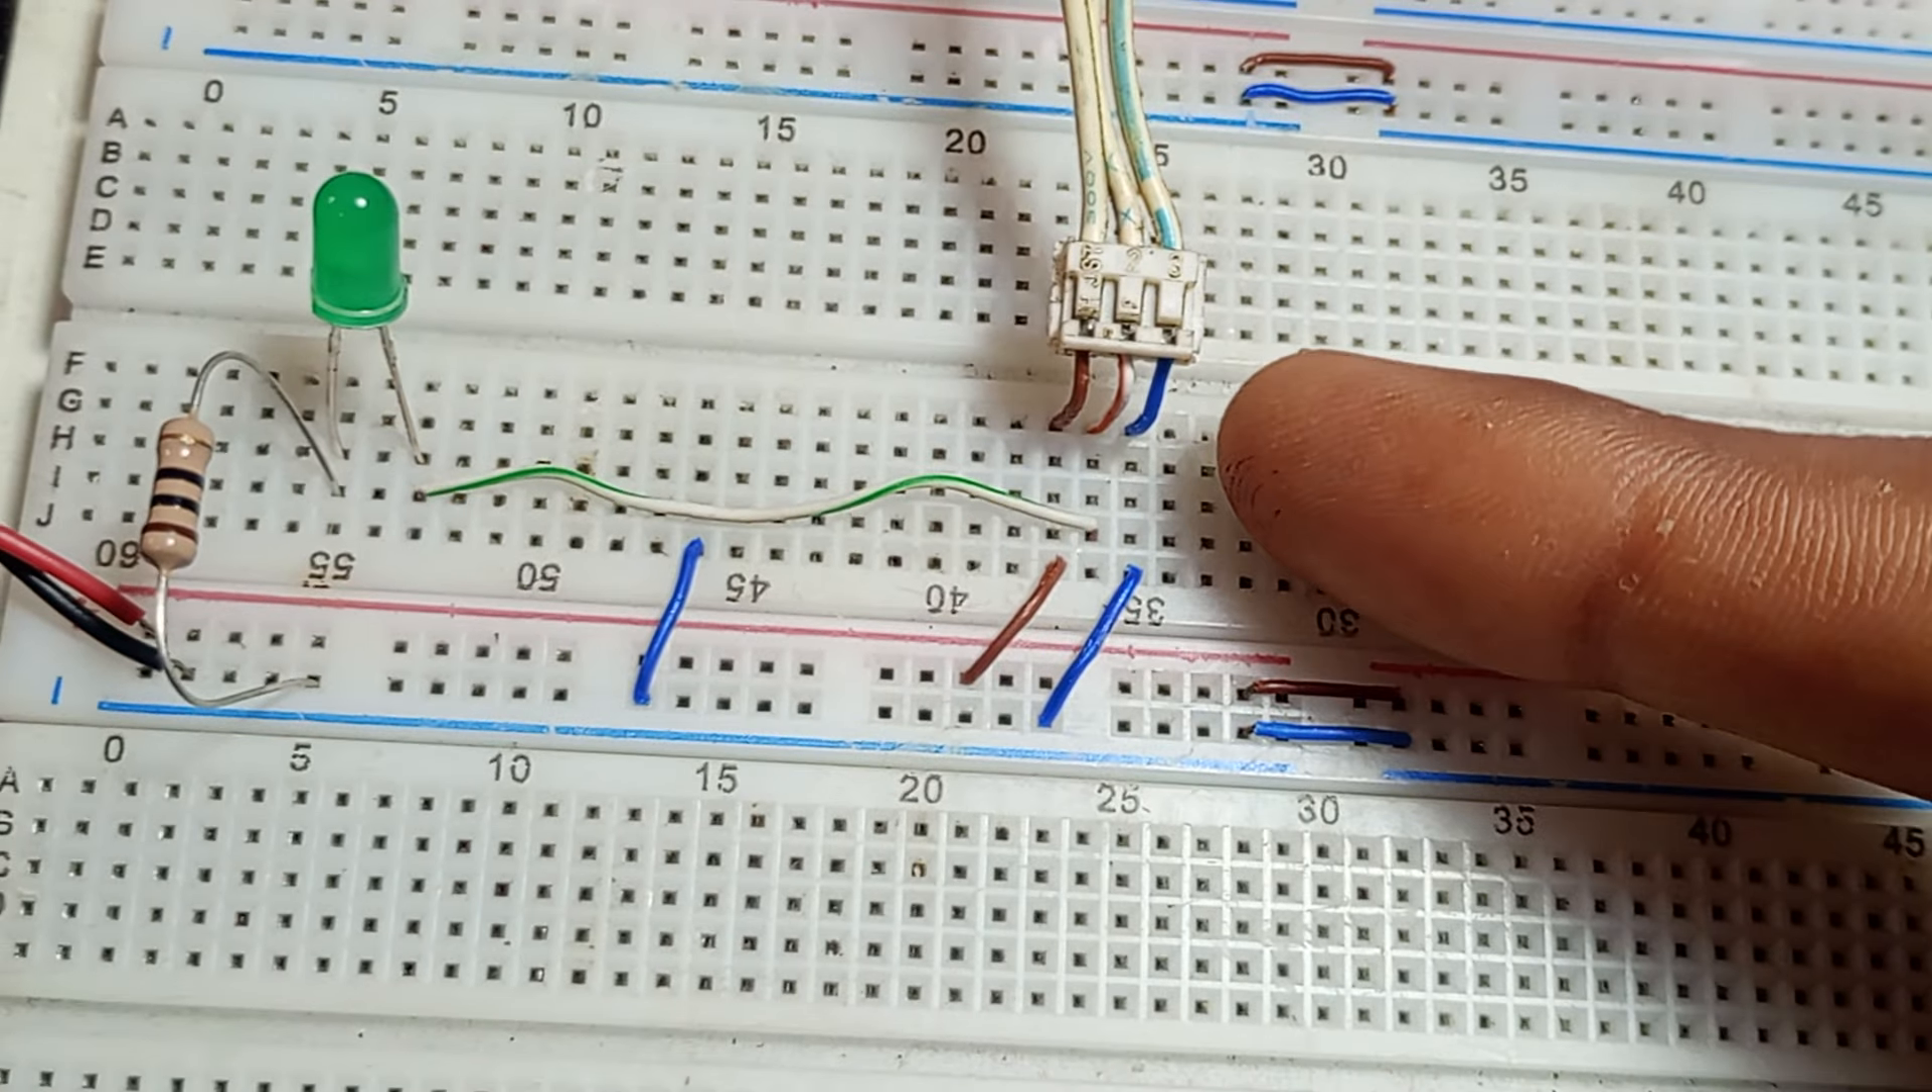Primero voy a conectar acá el conector del sensor. Ahí como pueden ver ya está conectado.